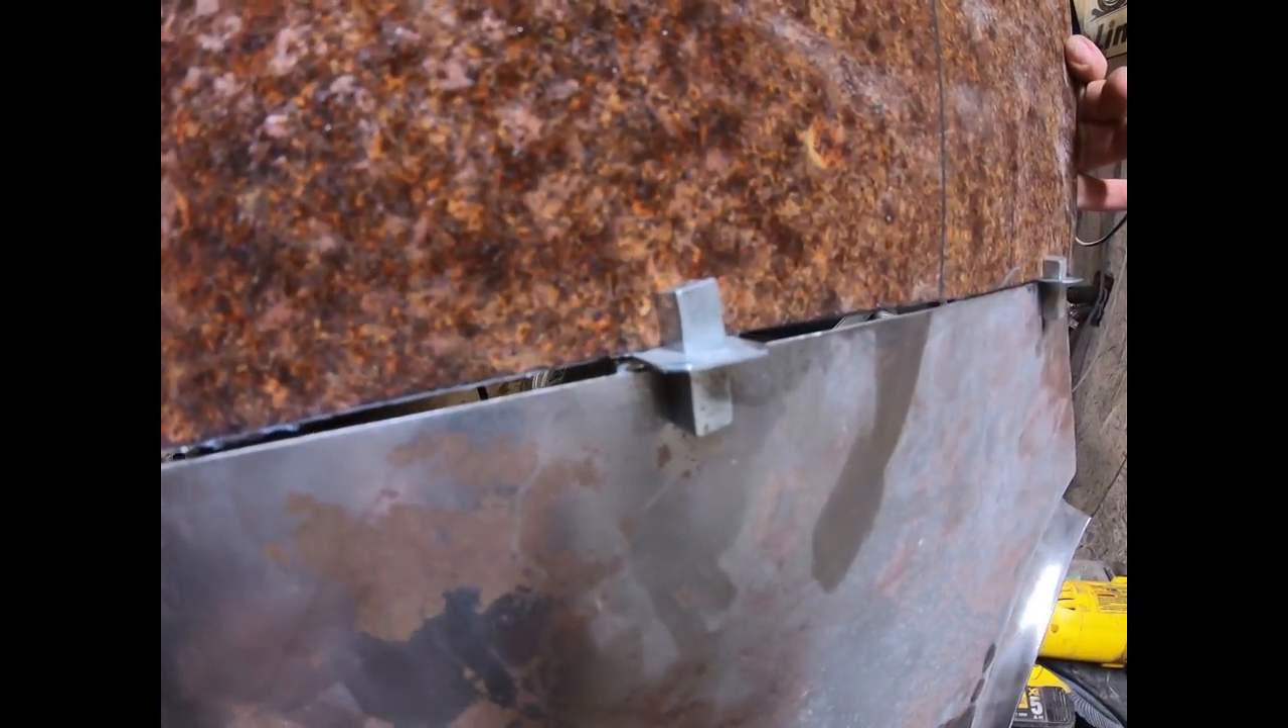So I didn't do a very perfect cut so there's a little bit of a big gap in some spot but you can see right there where it's real tight it'll be real easy to weld on that.